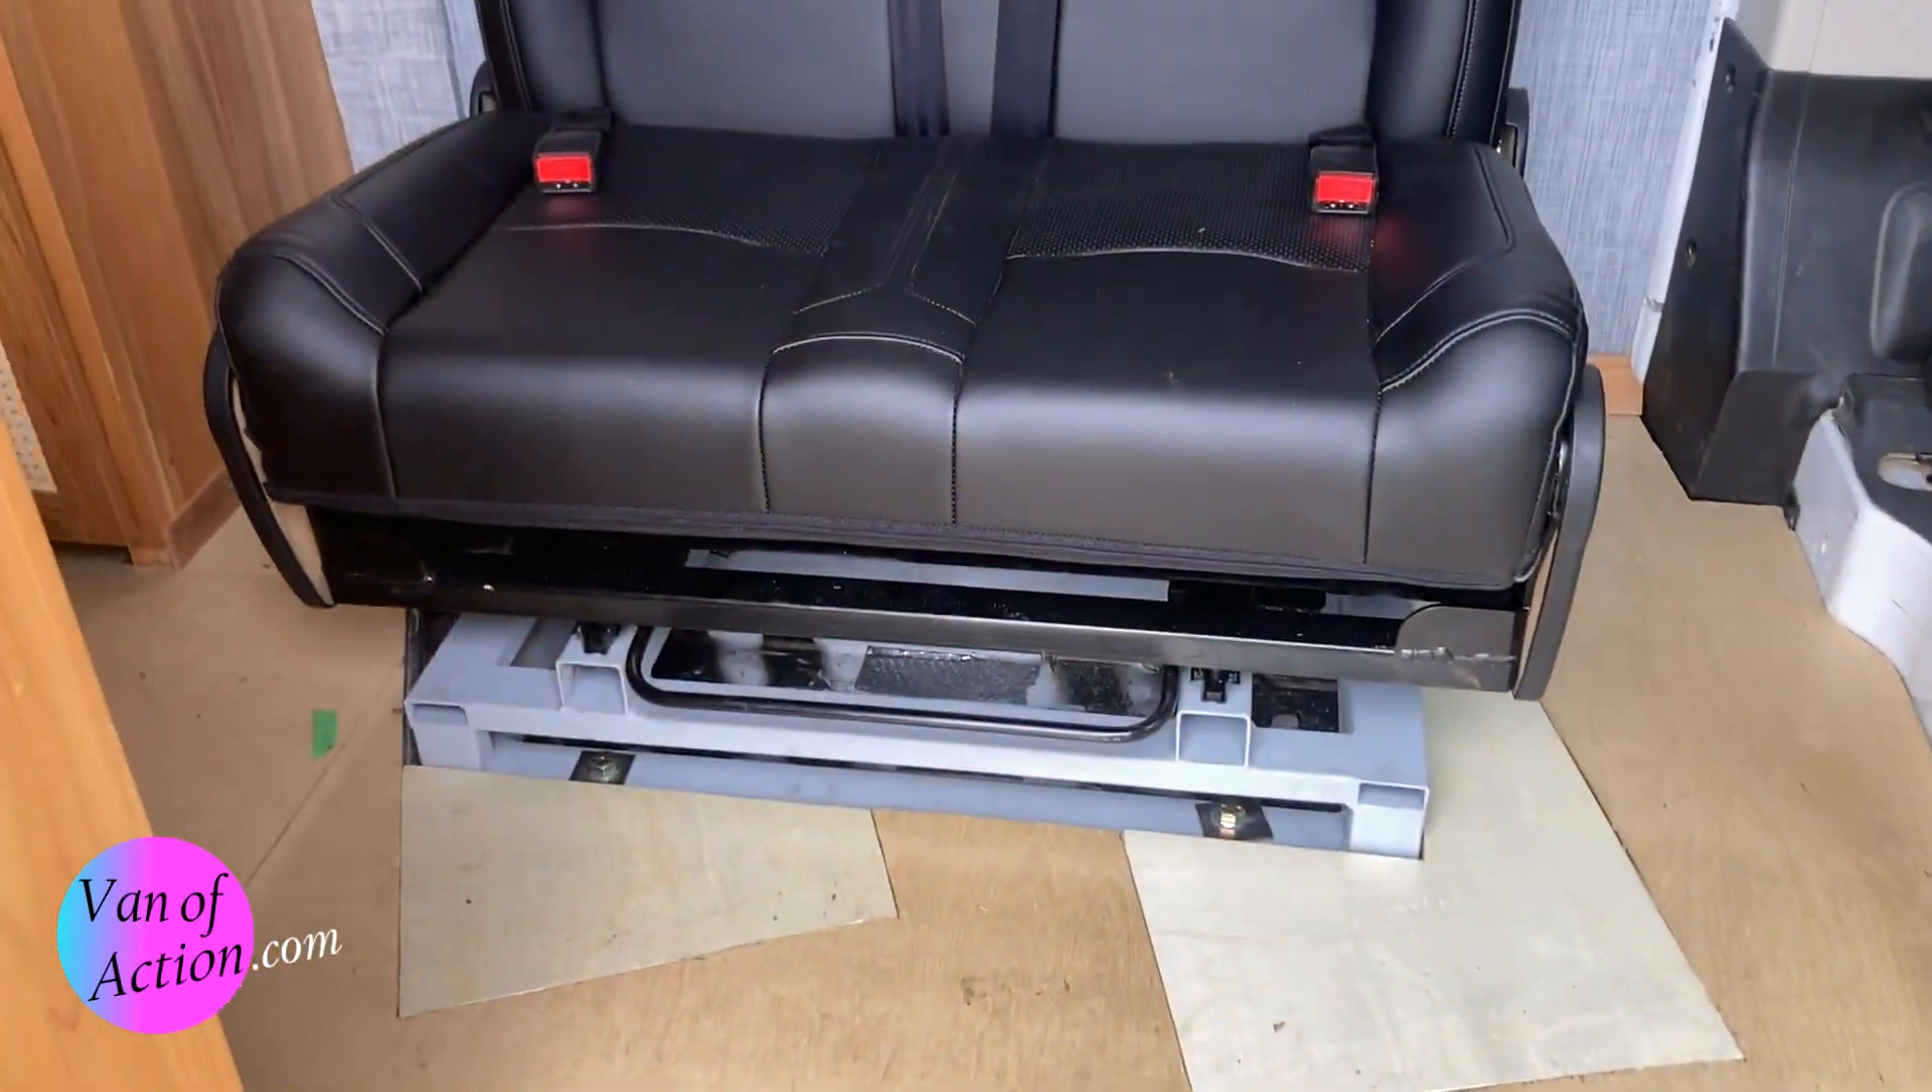And here's the seat installed. Pretty swanky.